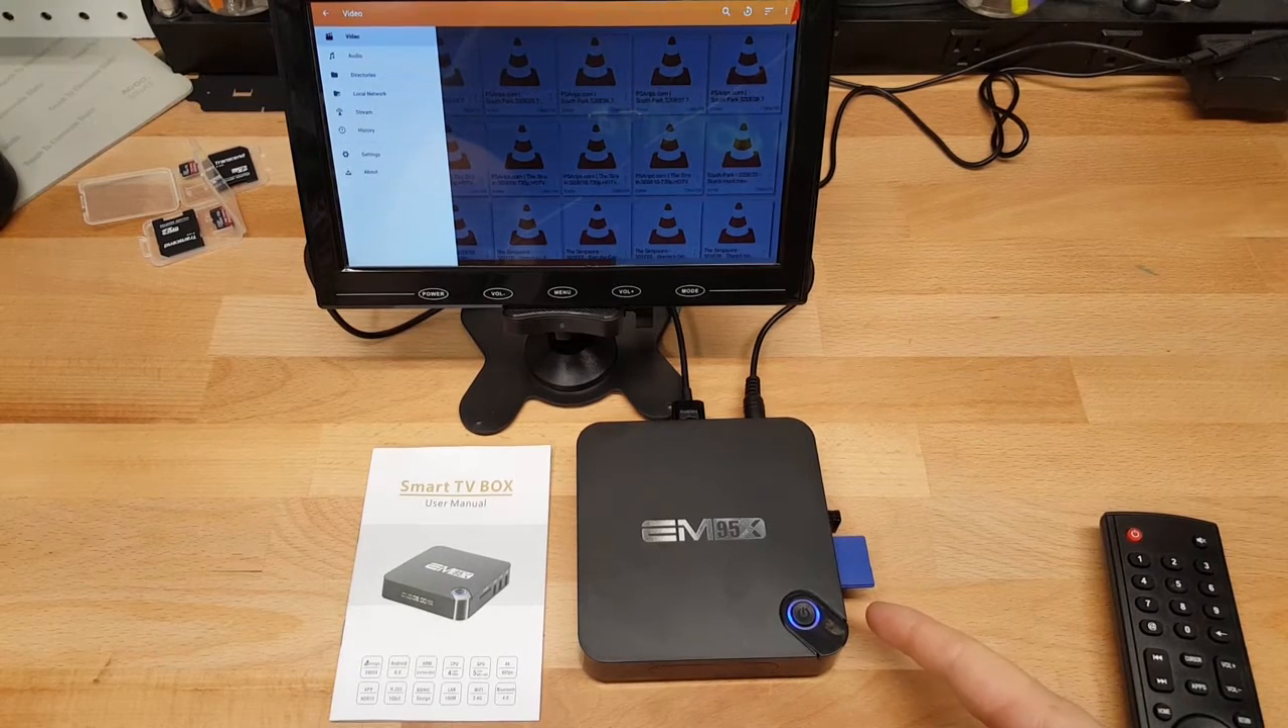Not a big fan of how the card sticks so far out of the device.